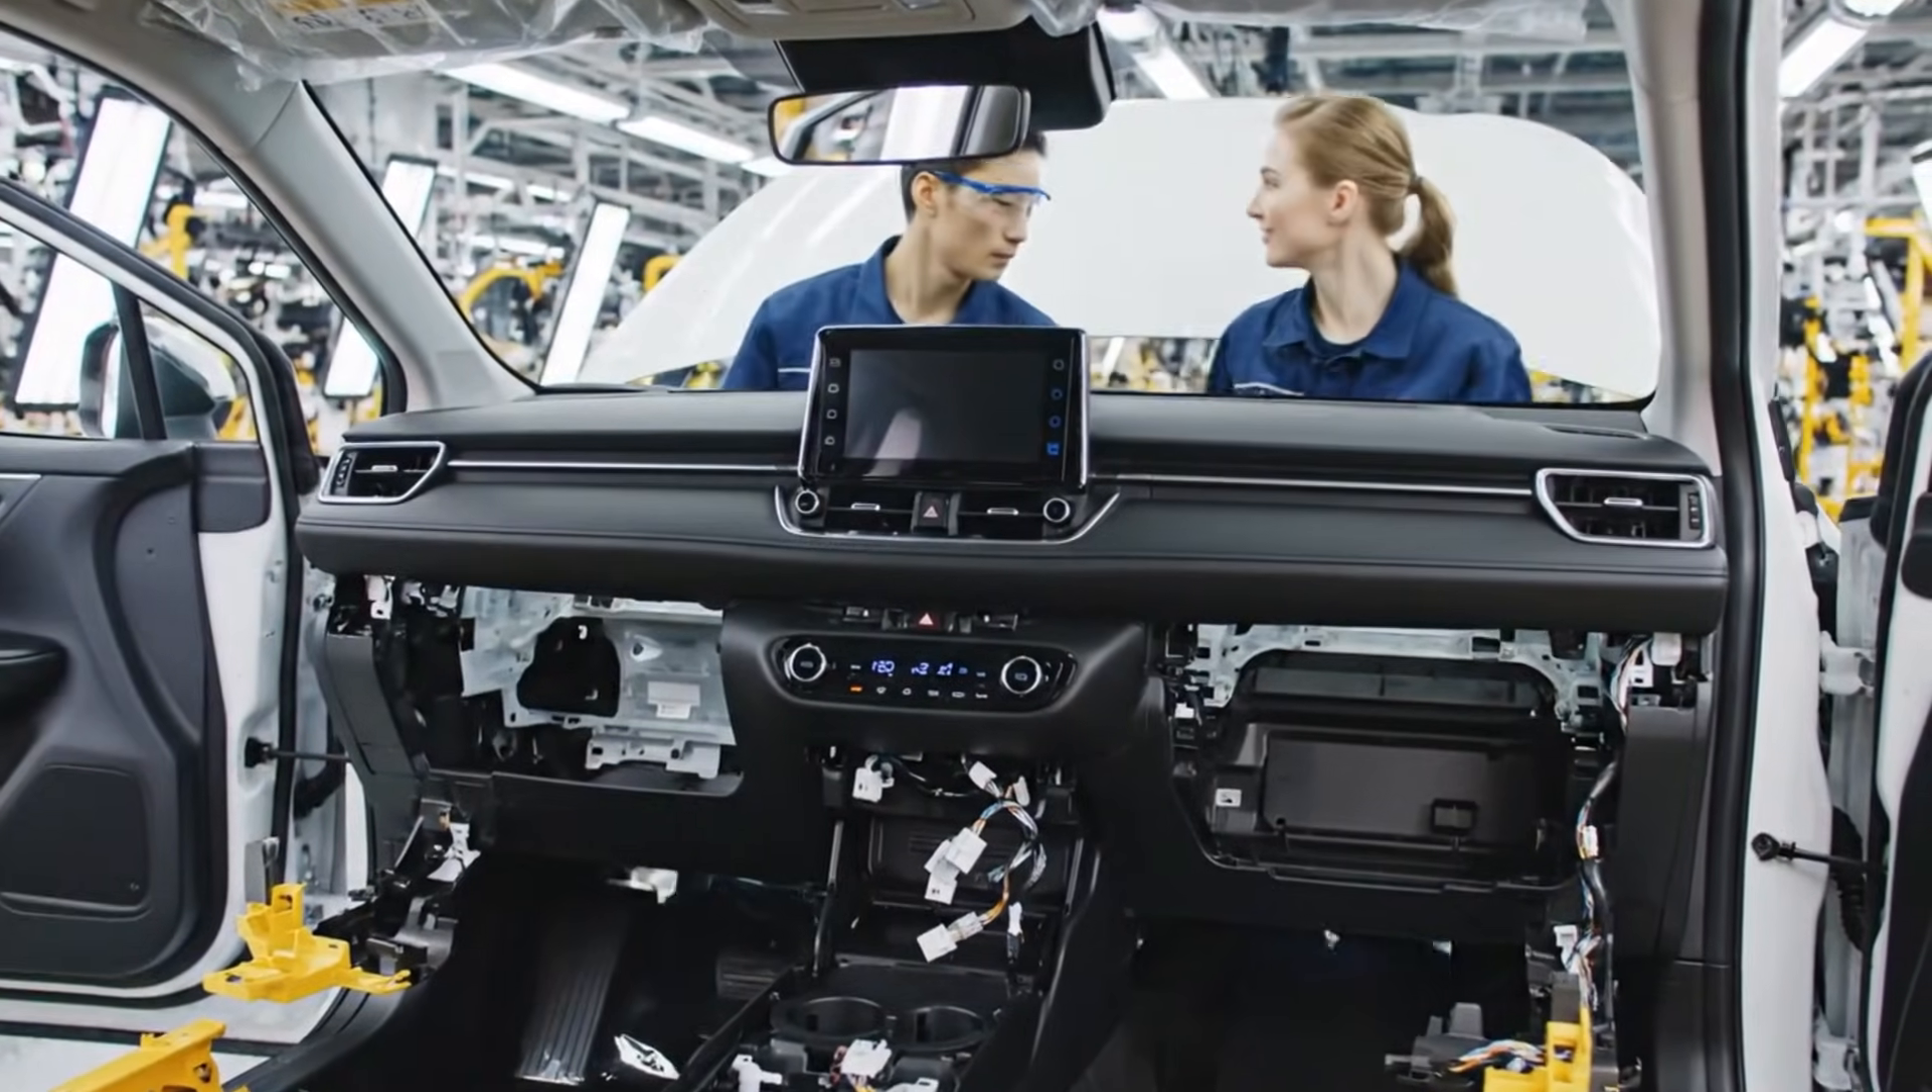In a precisely coordinated sequence, the black dashboard with chrome accents, and the integrated 8-inch display are secured into the Corolla Cross cabin.